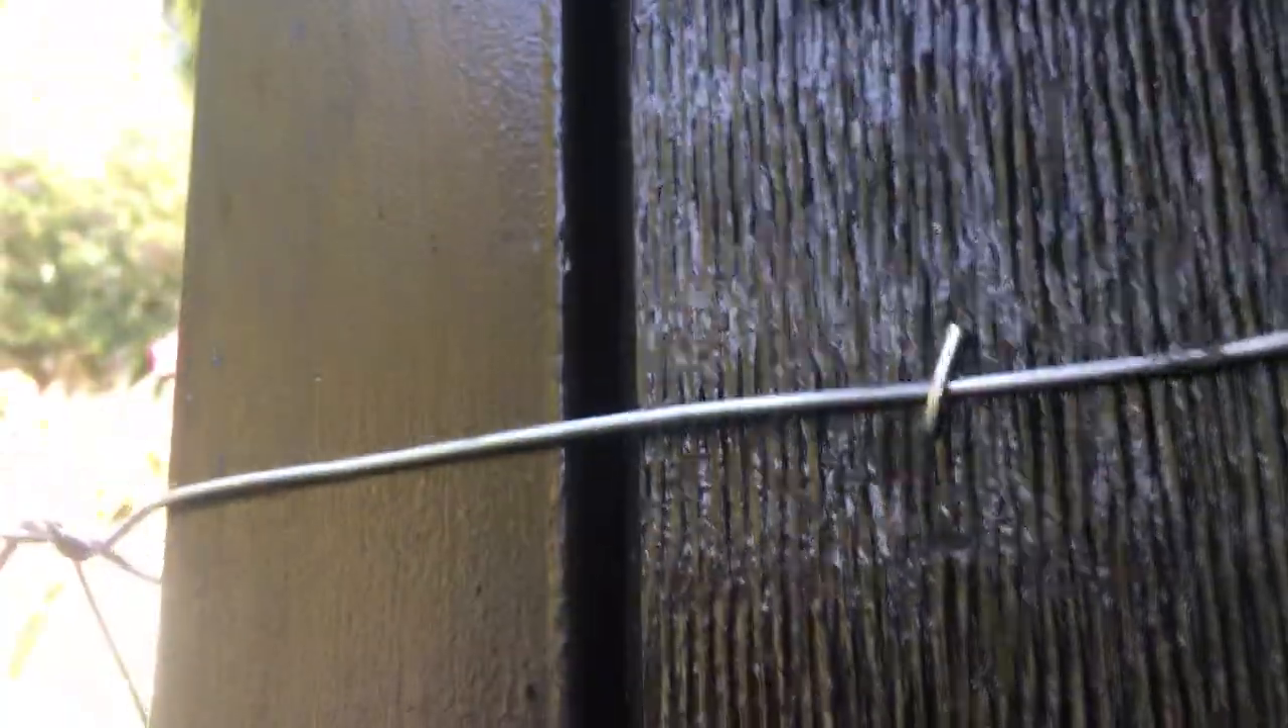What I've done is I've taken some panel pins and I've just knocked them in there and then bent them up to secure the wires so that they don't slide down my column.